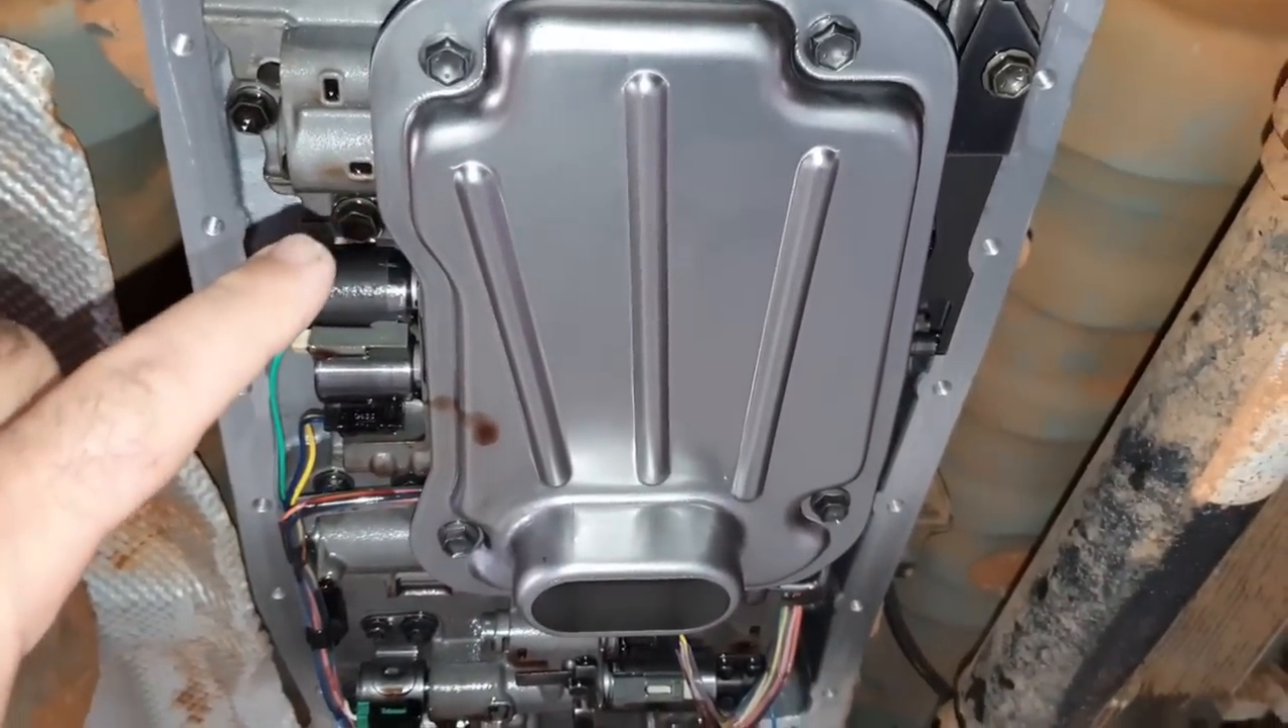O filtro novo no lugar. Ó que beleza. Filtro novo no lugar.